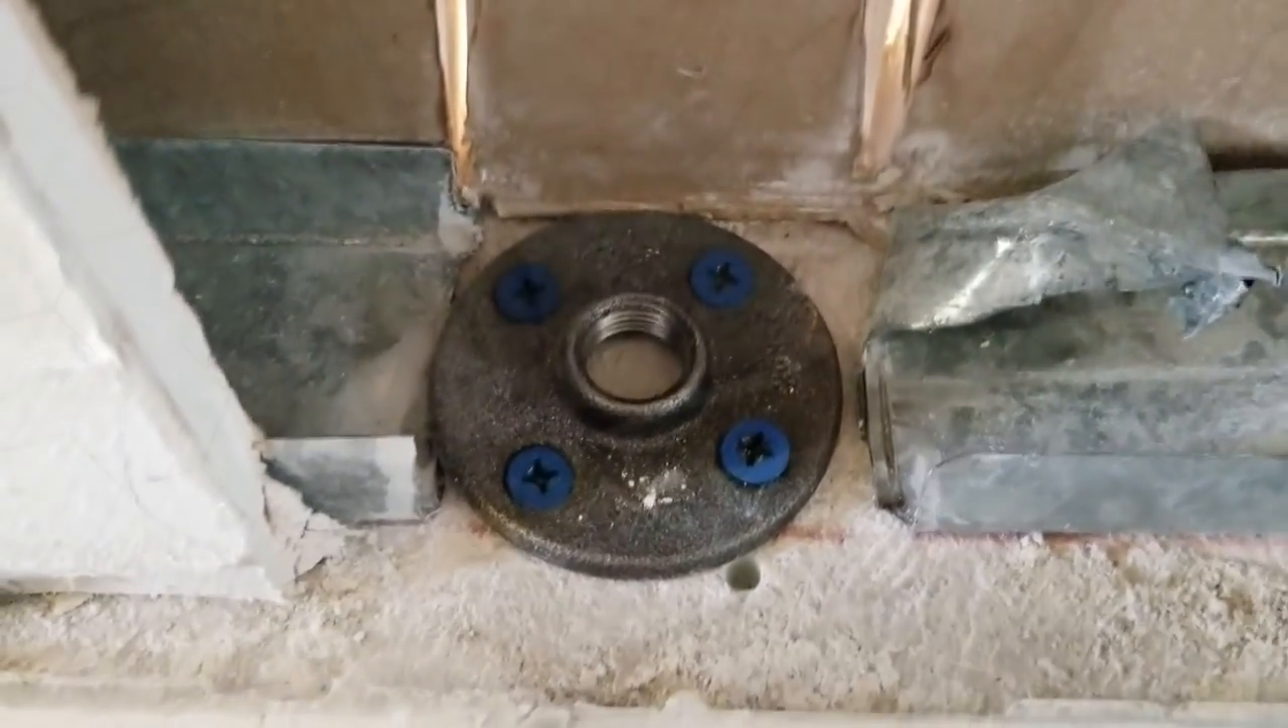All right, so there's our four Tapcons in place. The base flange is now secure.